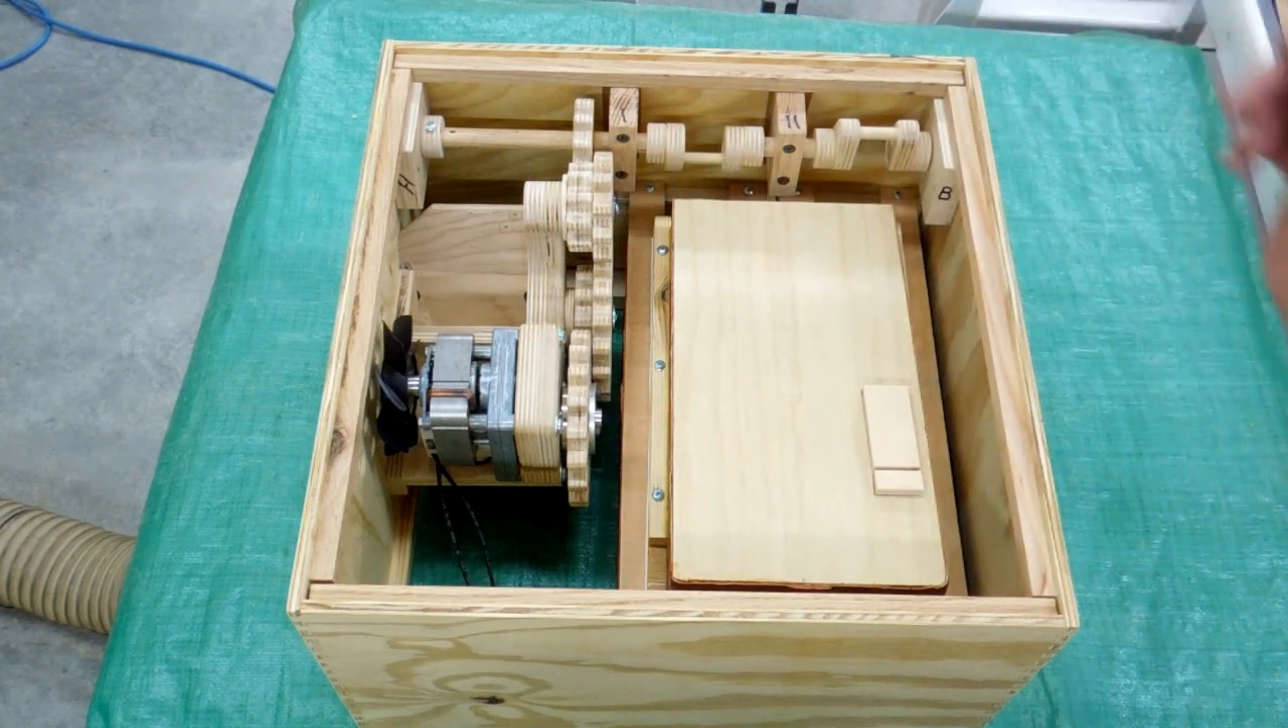The motor's installed, the idler gears, two additional bearing blocks to support this crankshaft, and a fan blade off of a computer cooling fan.